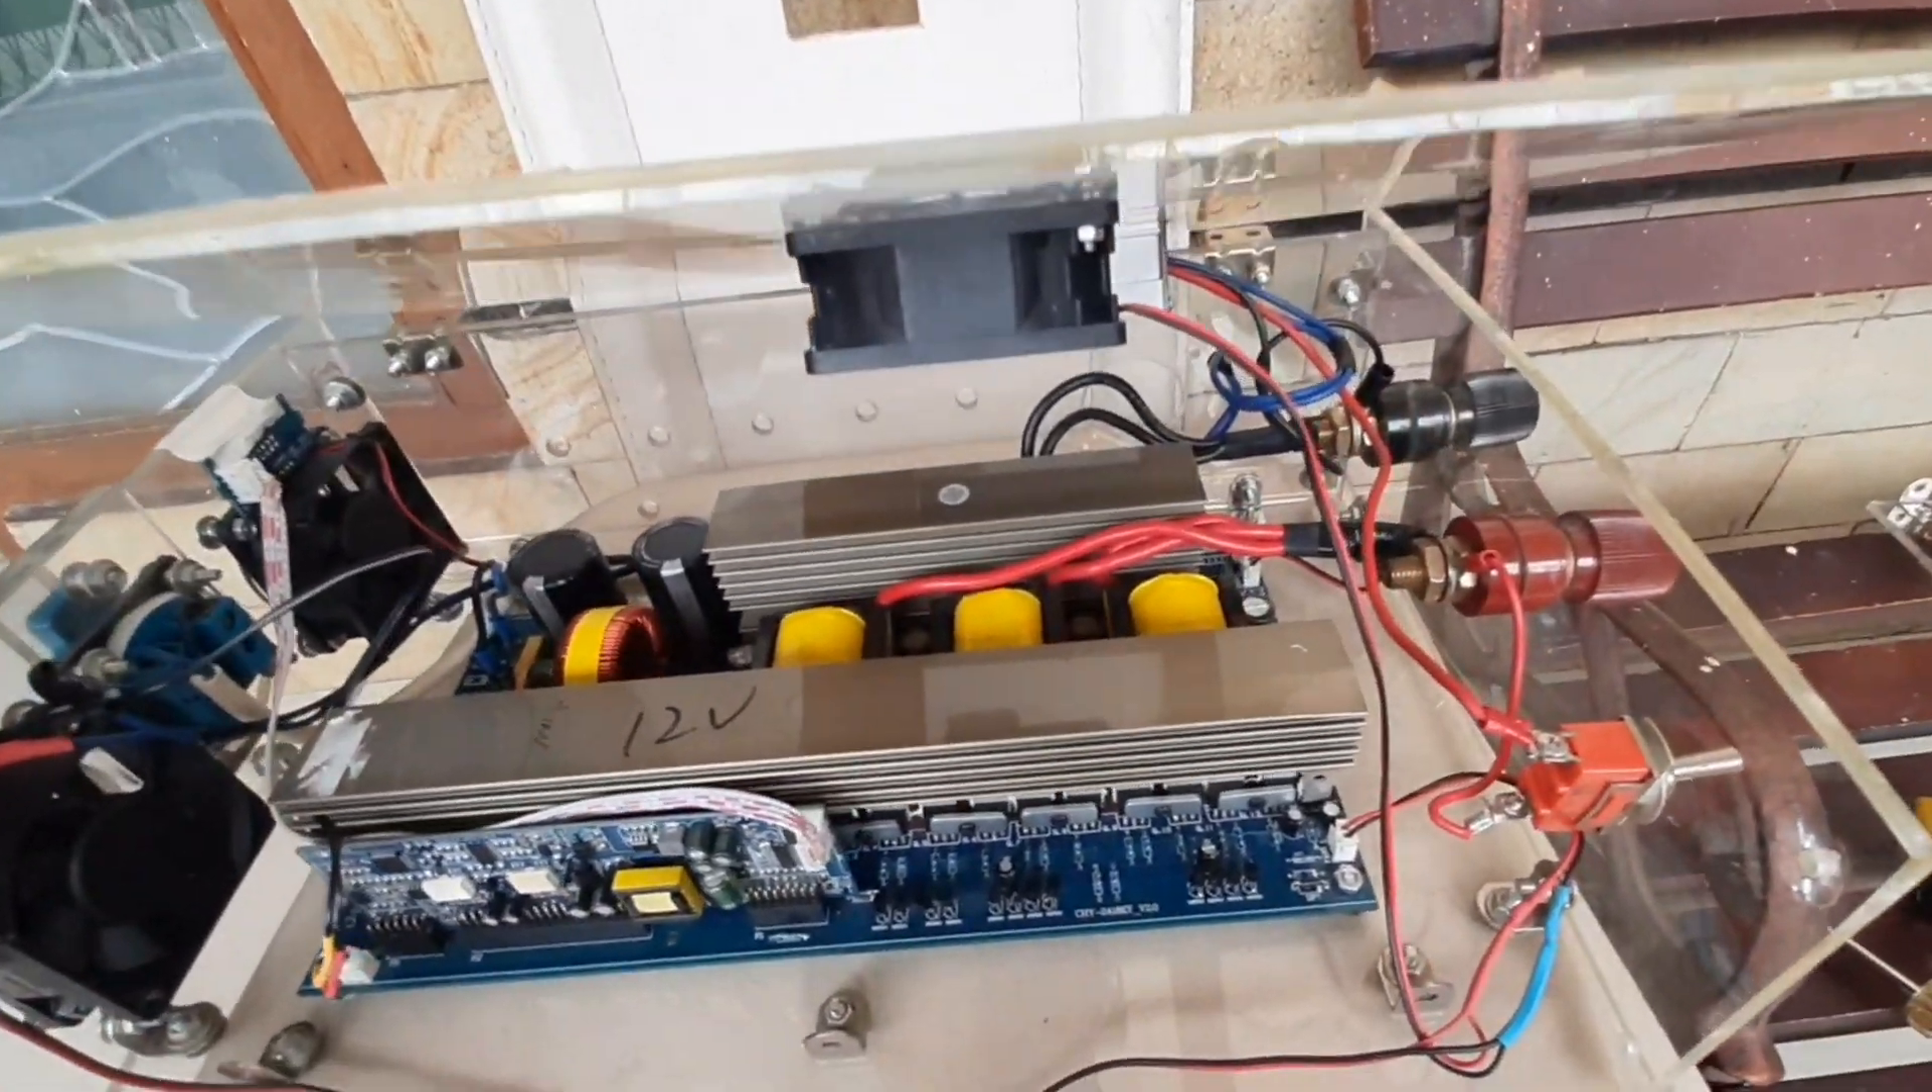Jadi sudah selesai ya memasukkan inverternya ke dalam box acrylic jadi kabel semua sudah tersambung ya.